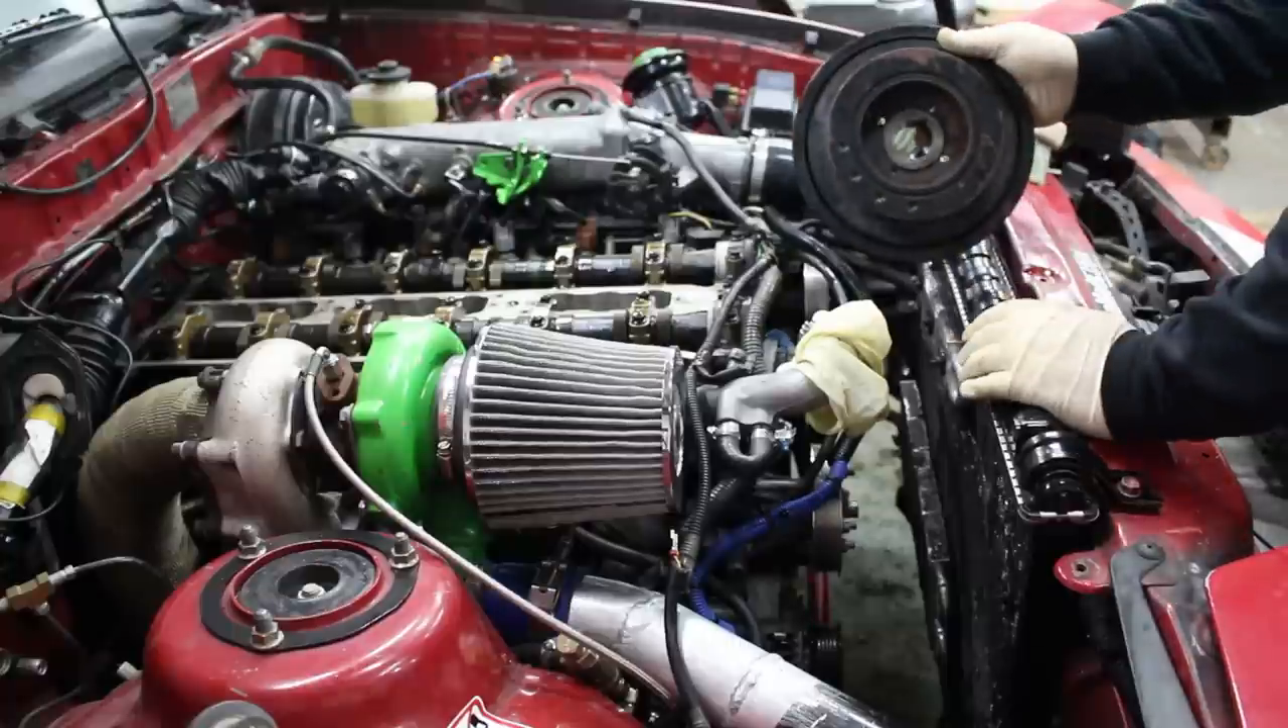So we didn't get to film it, but we actually got the harmonic balancer off with a harmonic balancer pulley puller.